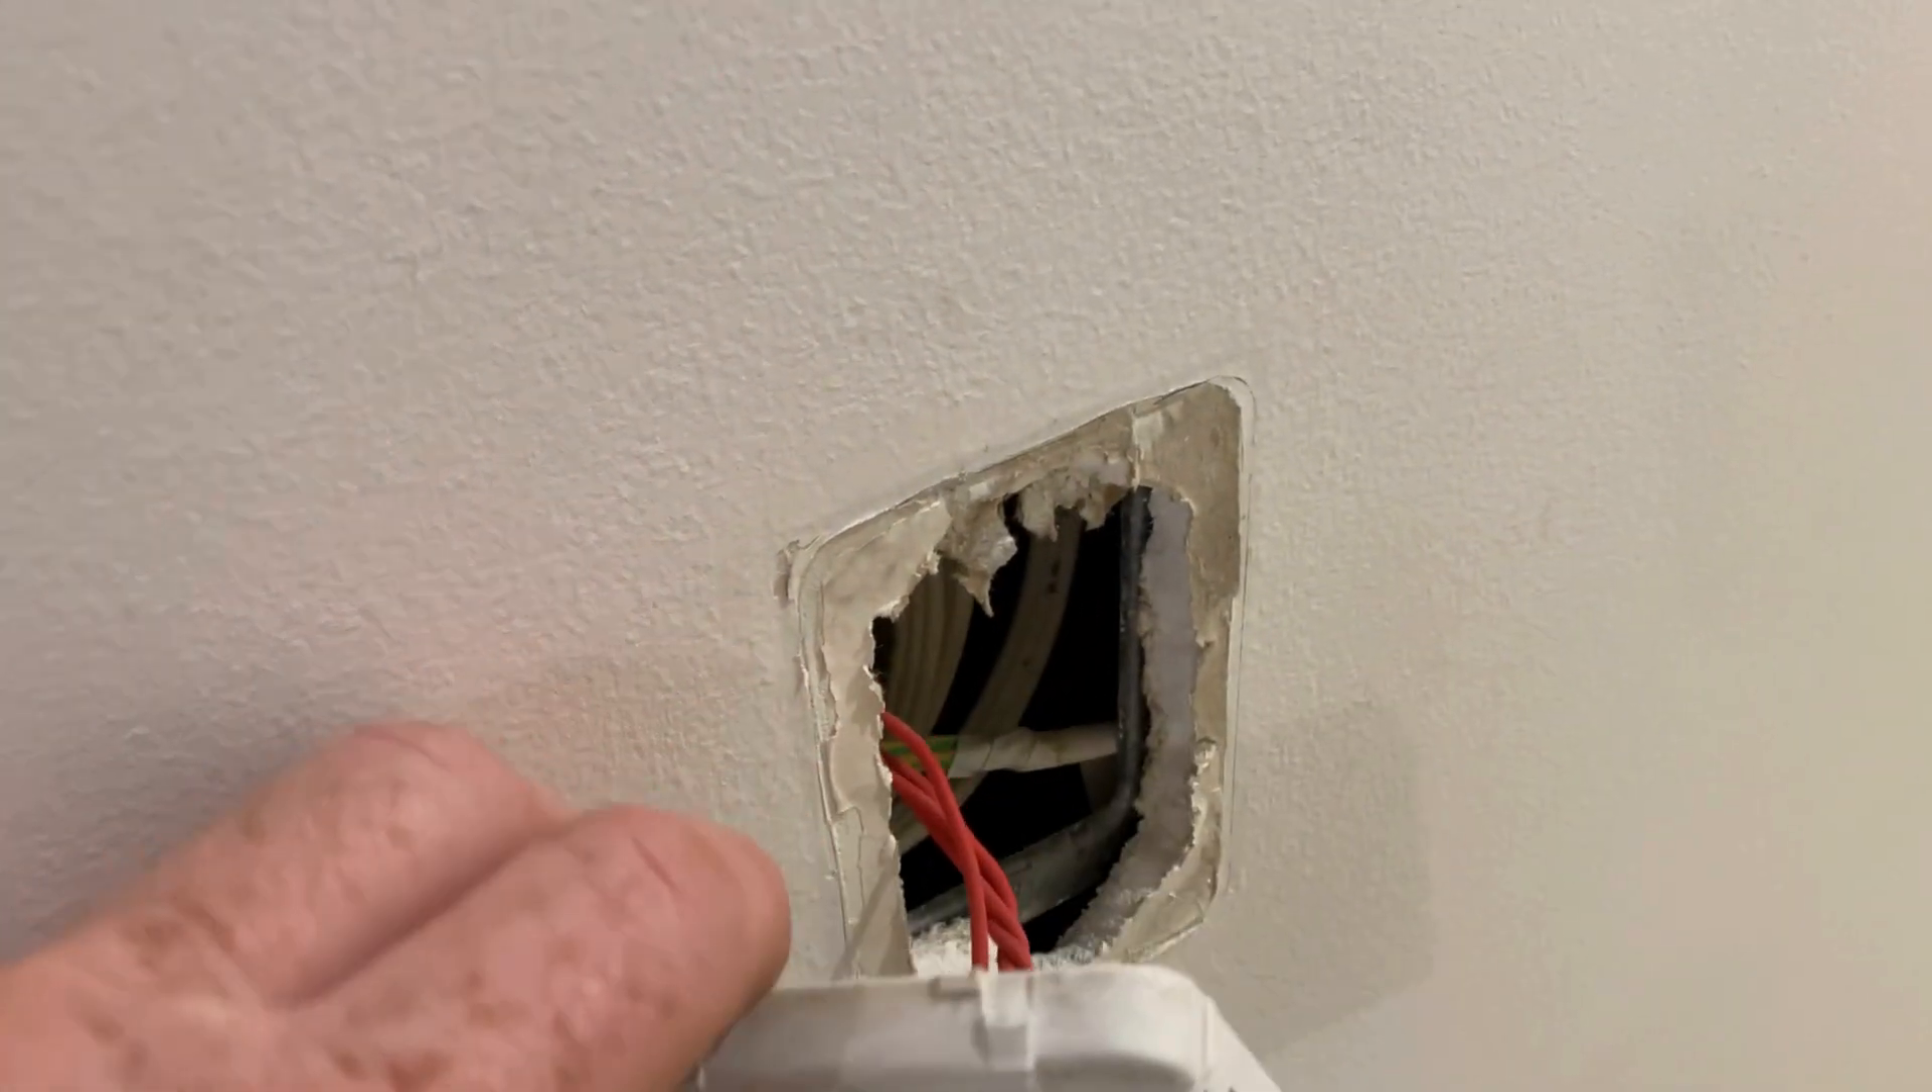I've removed that light switch from the wall.